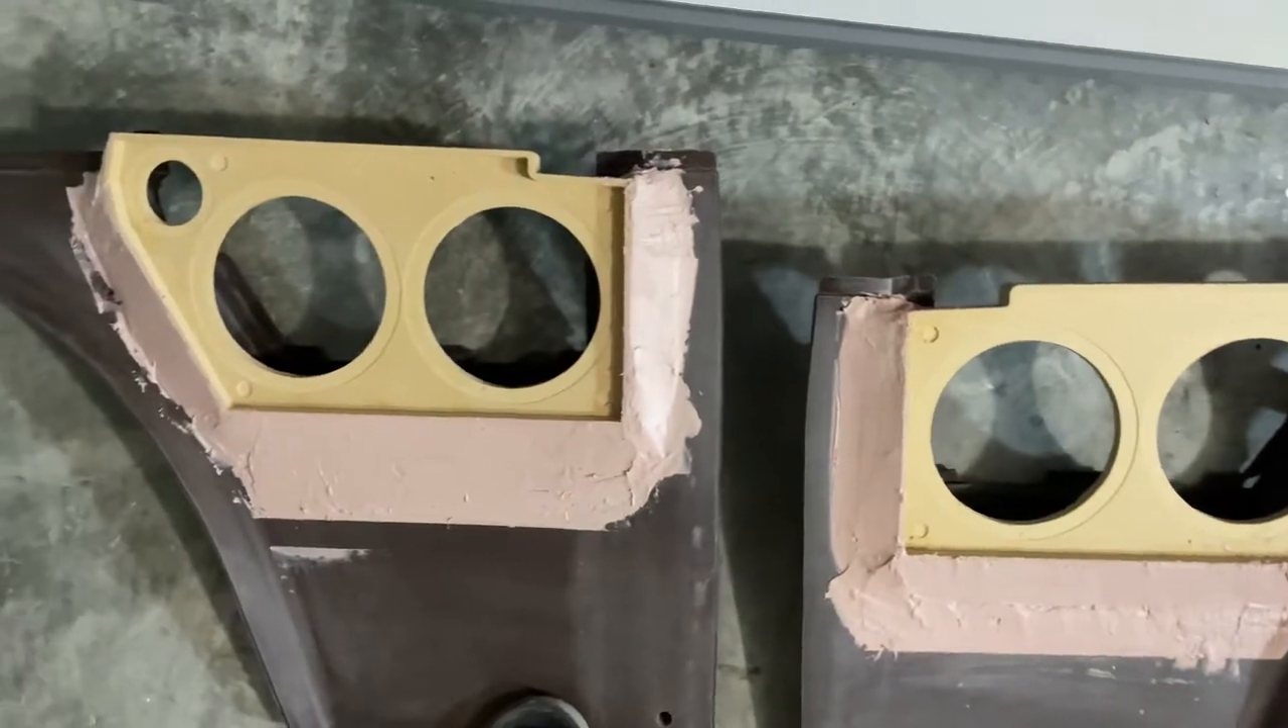These quarter panels i went ahead and put some uh bondo glass on them to hold them tight.